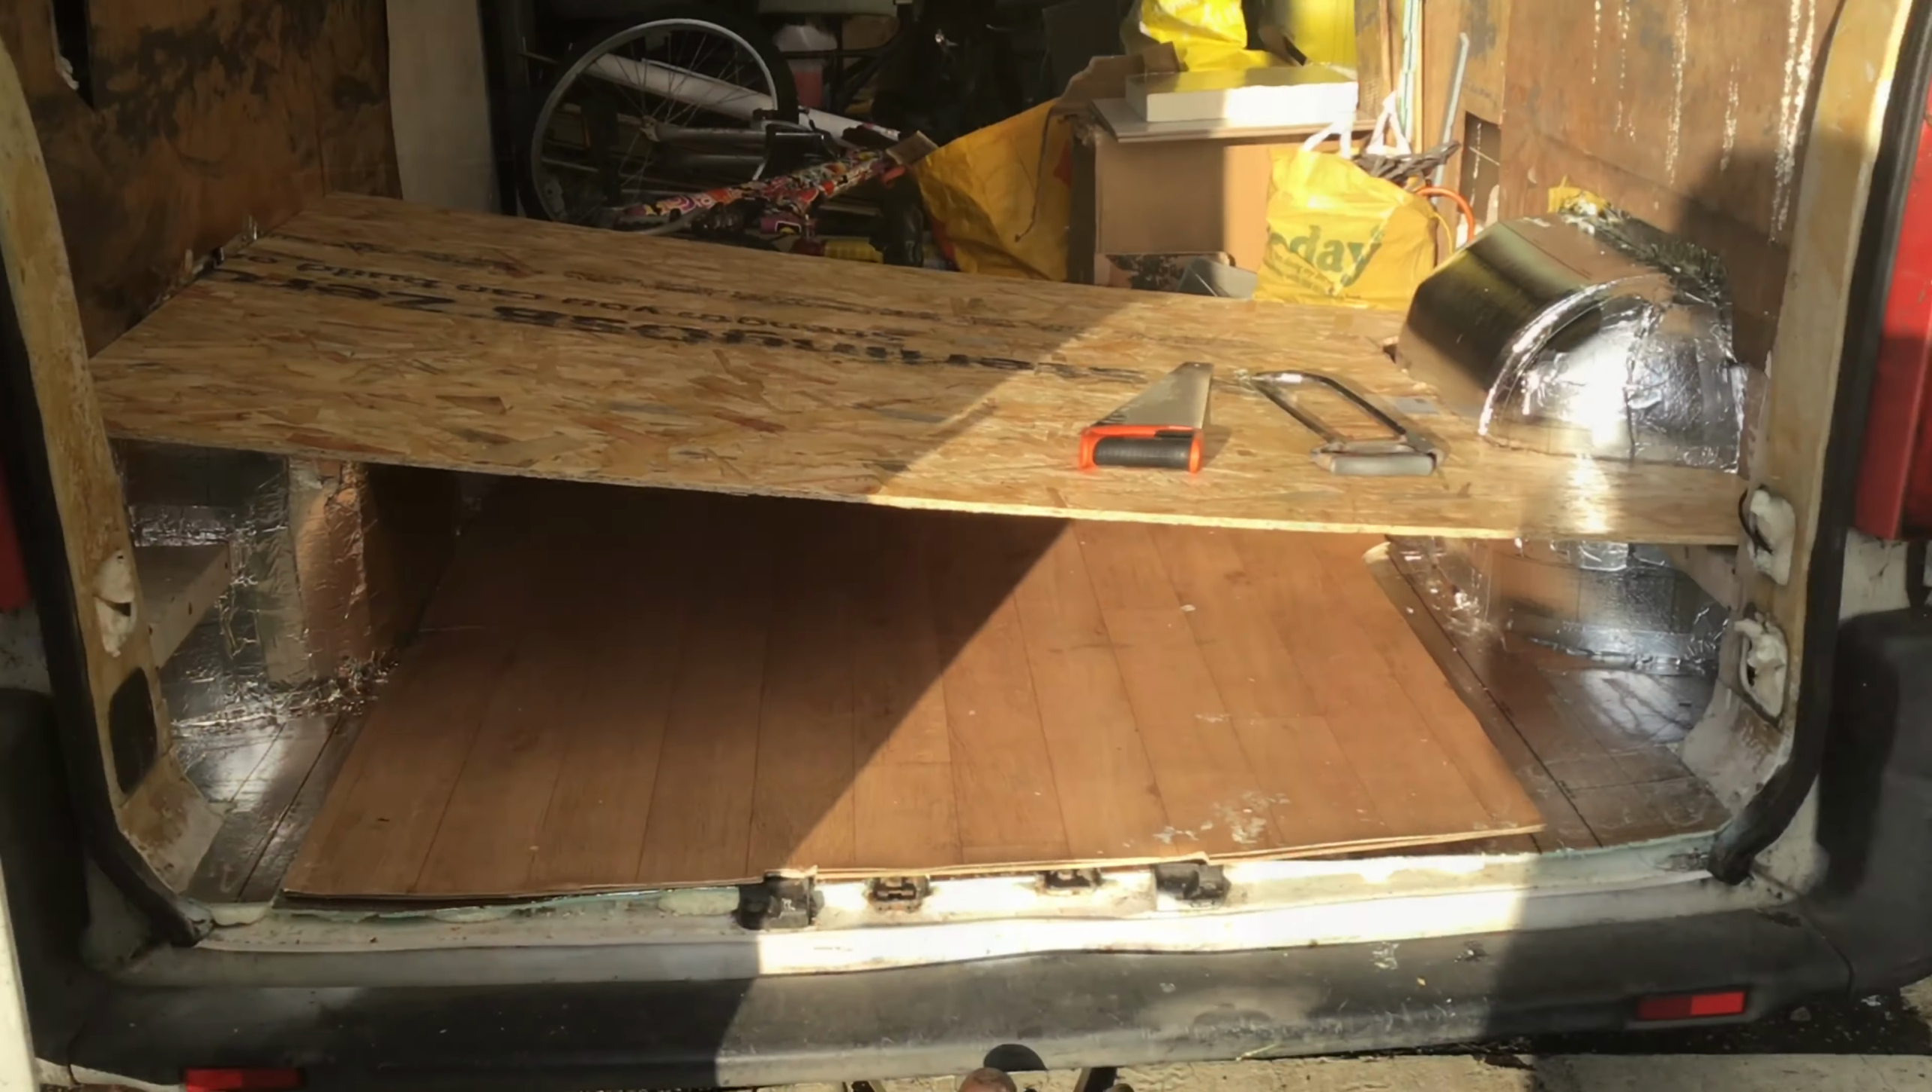And that back piece of flooring you see is actually from my previous van conversion. It doesn't quite fit the space but it doesn't matter because it's actually going to be hidden under a floor.